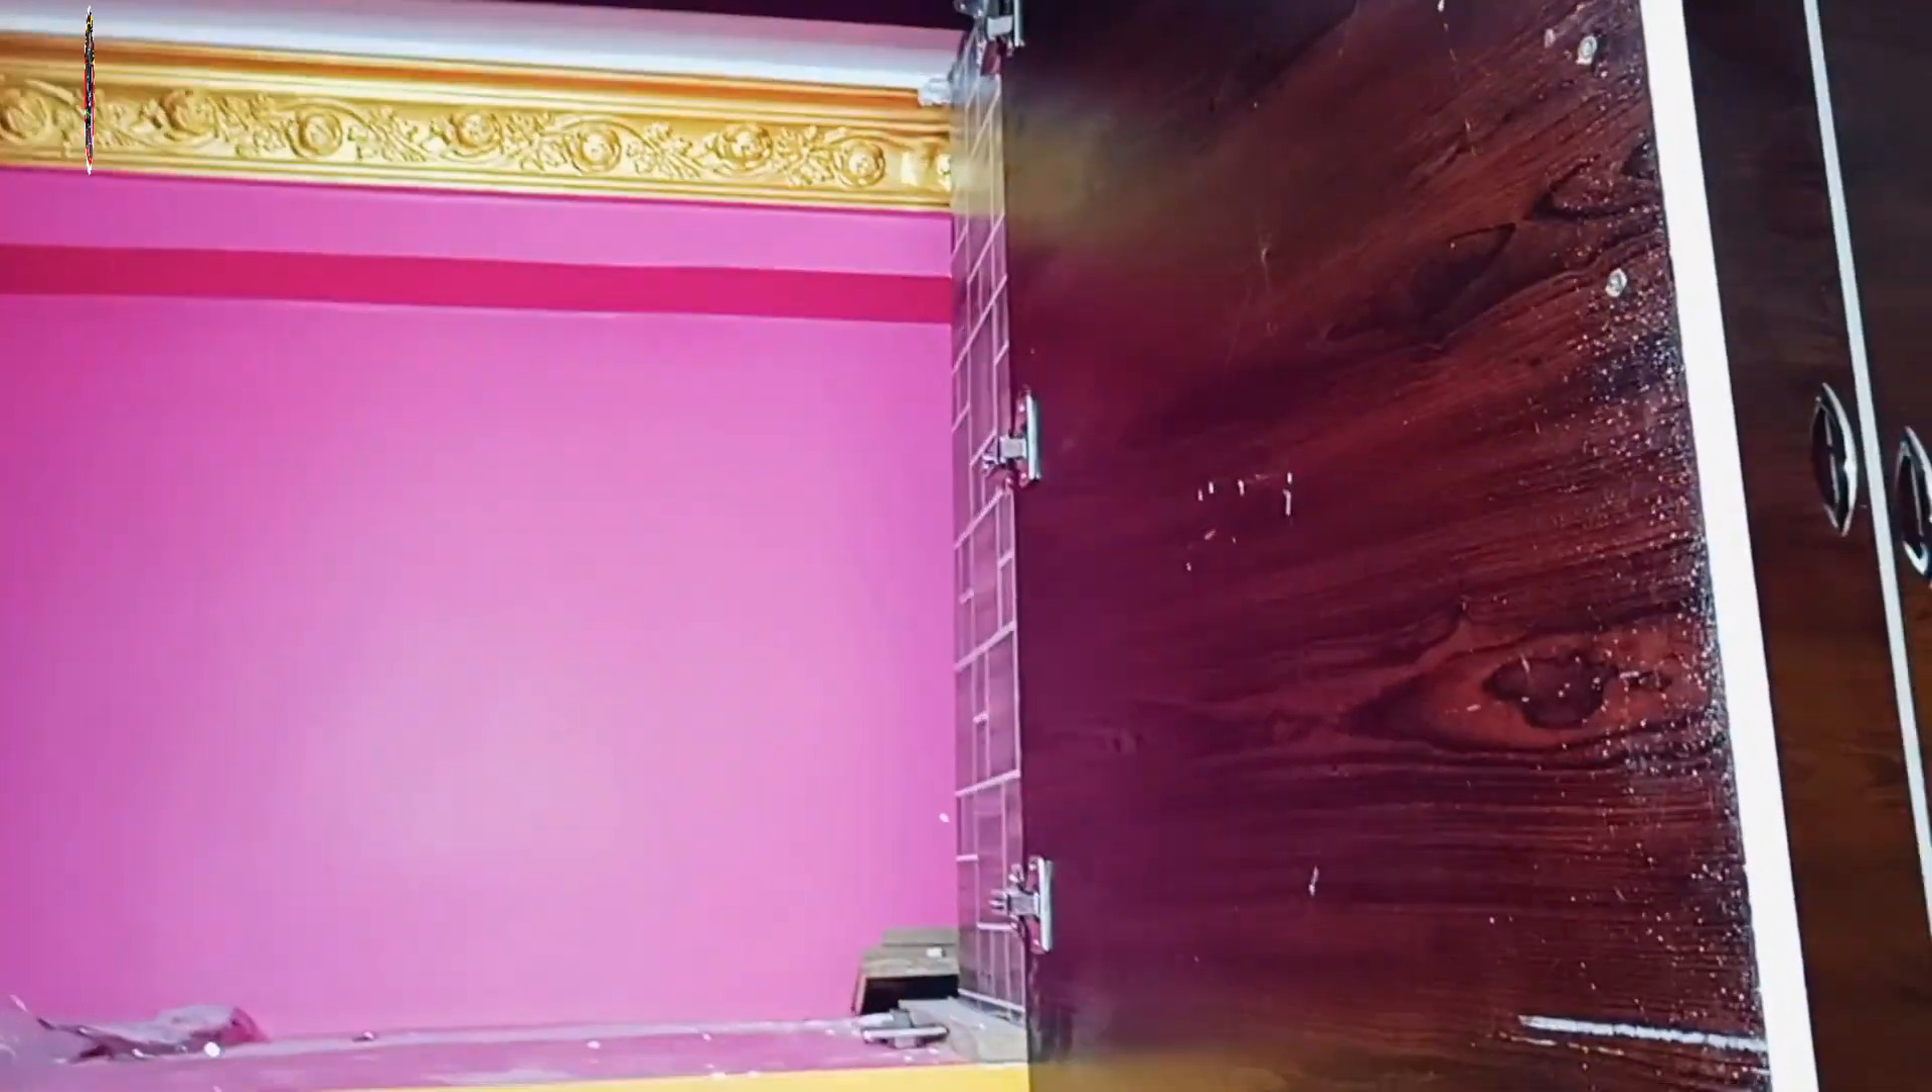दोस्तों गाइज हम लोगों पल्ला को लगा लिए हैं।